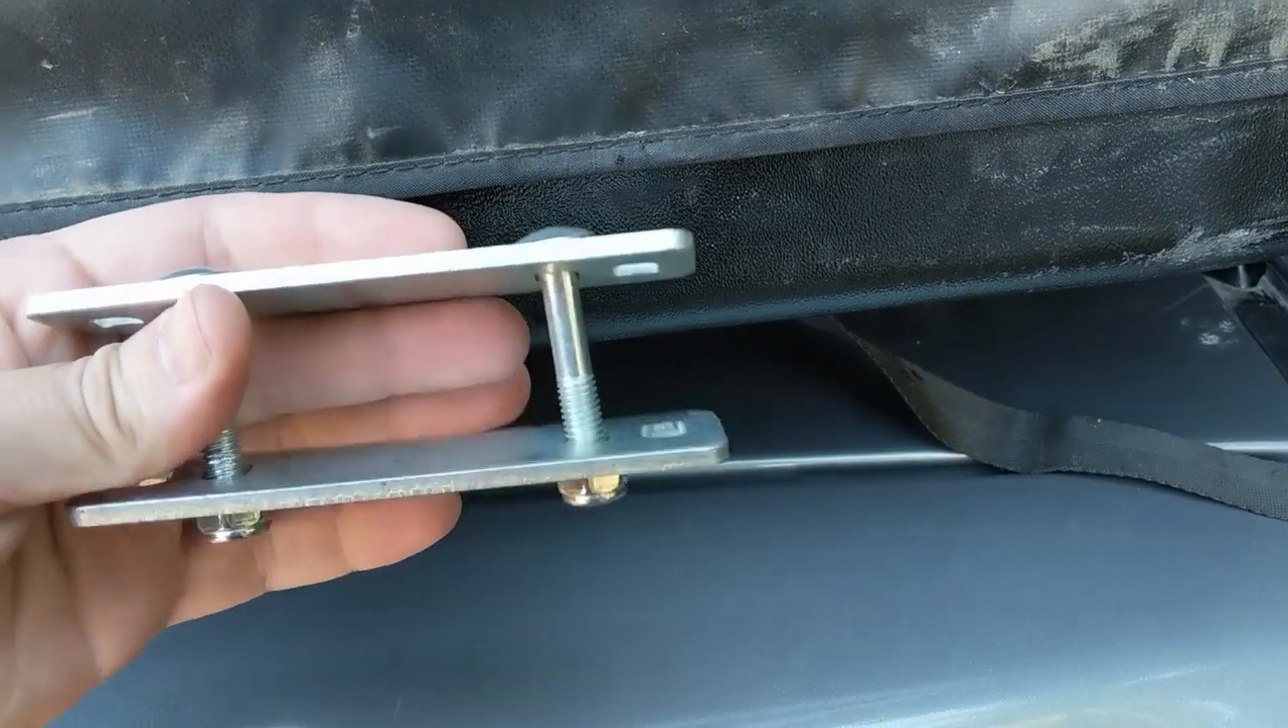But the problem is this bottom plate here, uh, is flat and the nuts stick below the plate even.